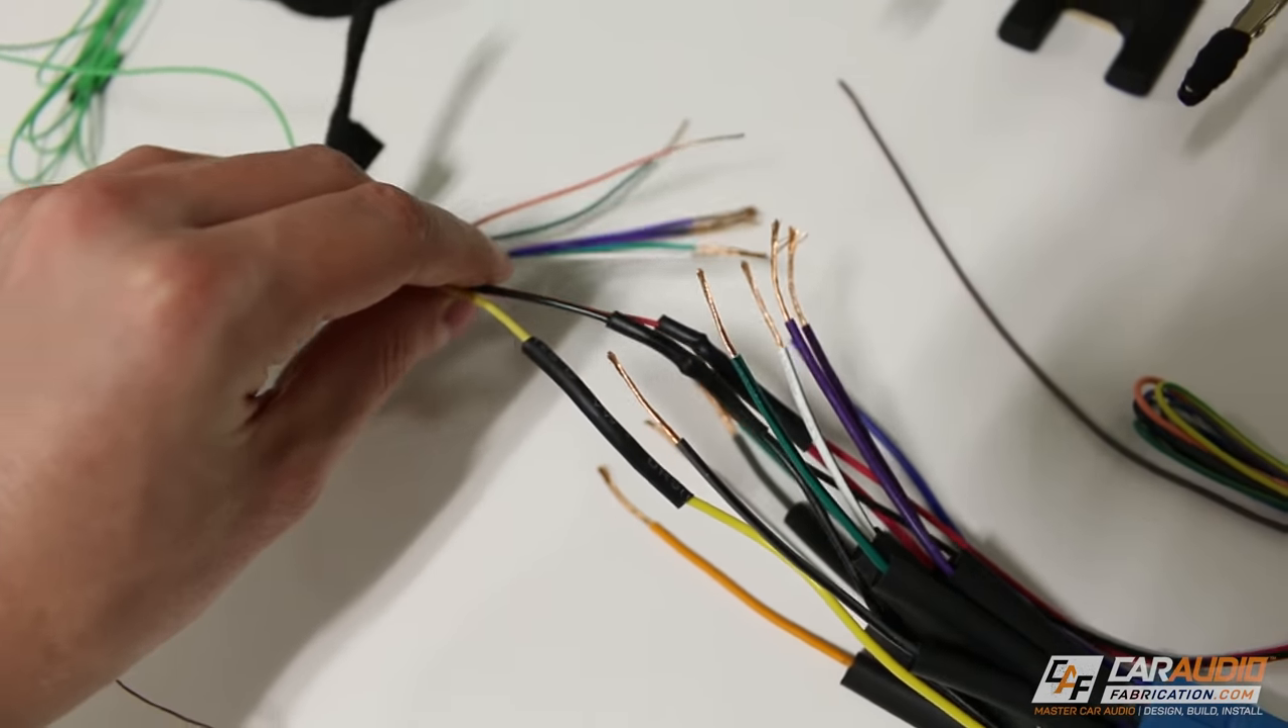I've made a few connections already off camera. I'm going to finish these up.